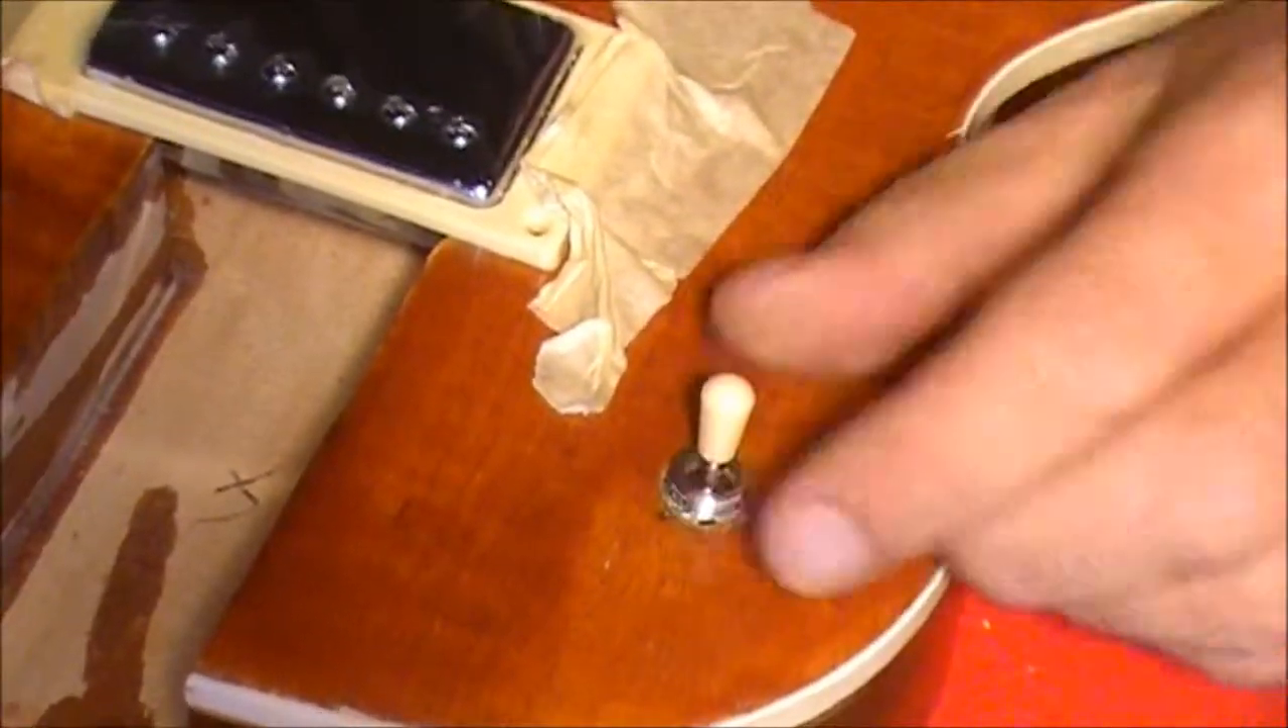There's the three-way switch. It's been pulled through.